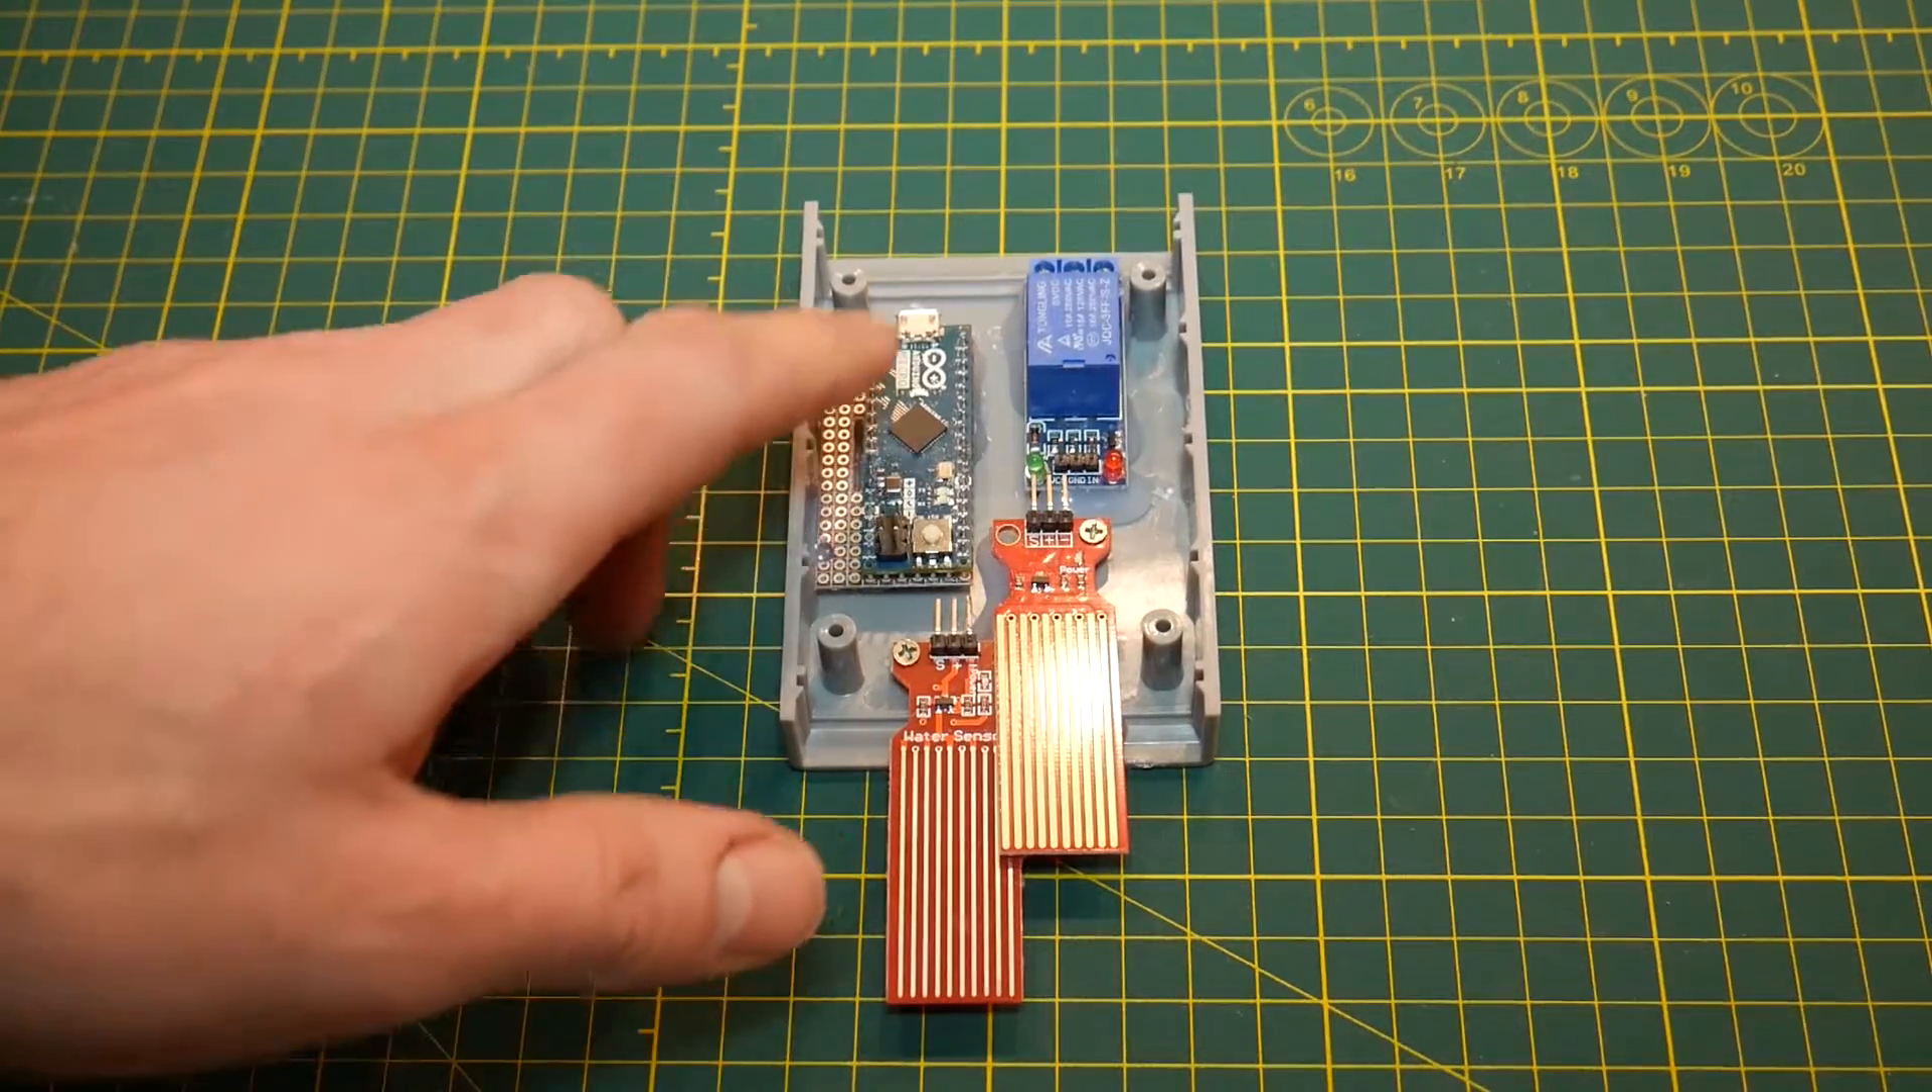I've put one water sensor into the each of the bosses on my project case here and conveniently the bosses are set at one inch apart.